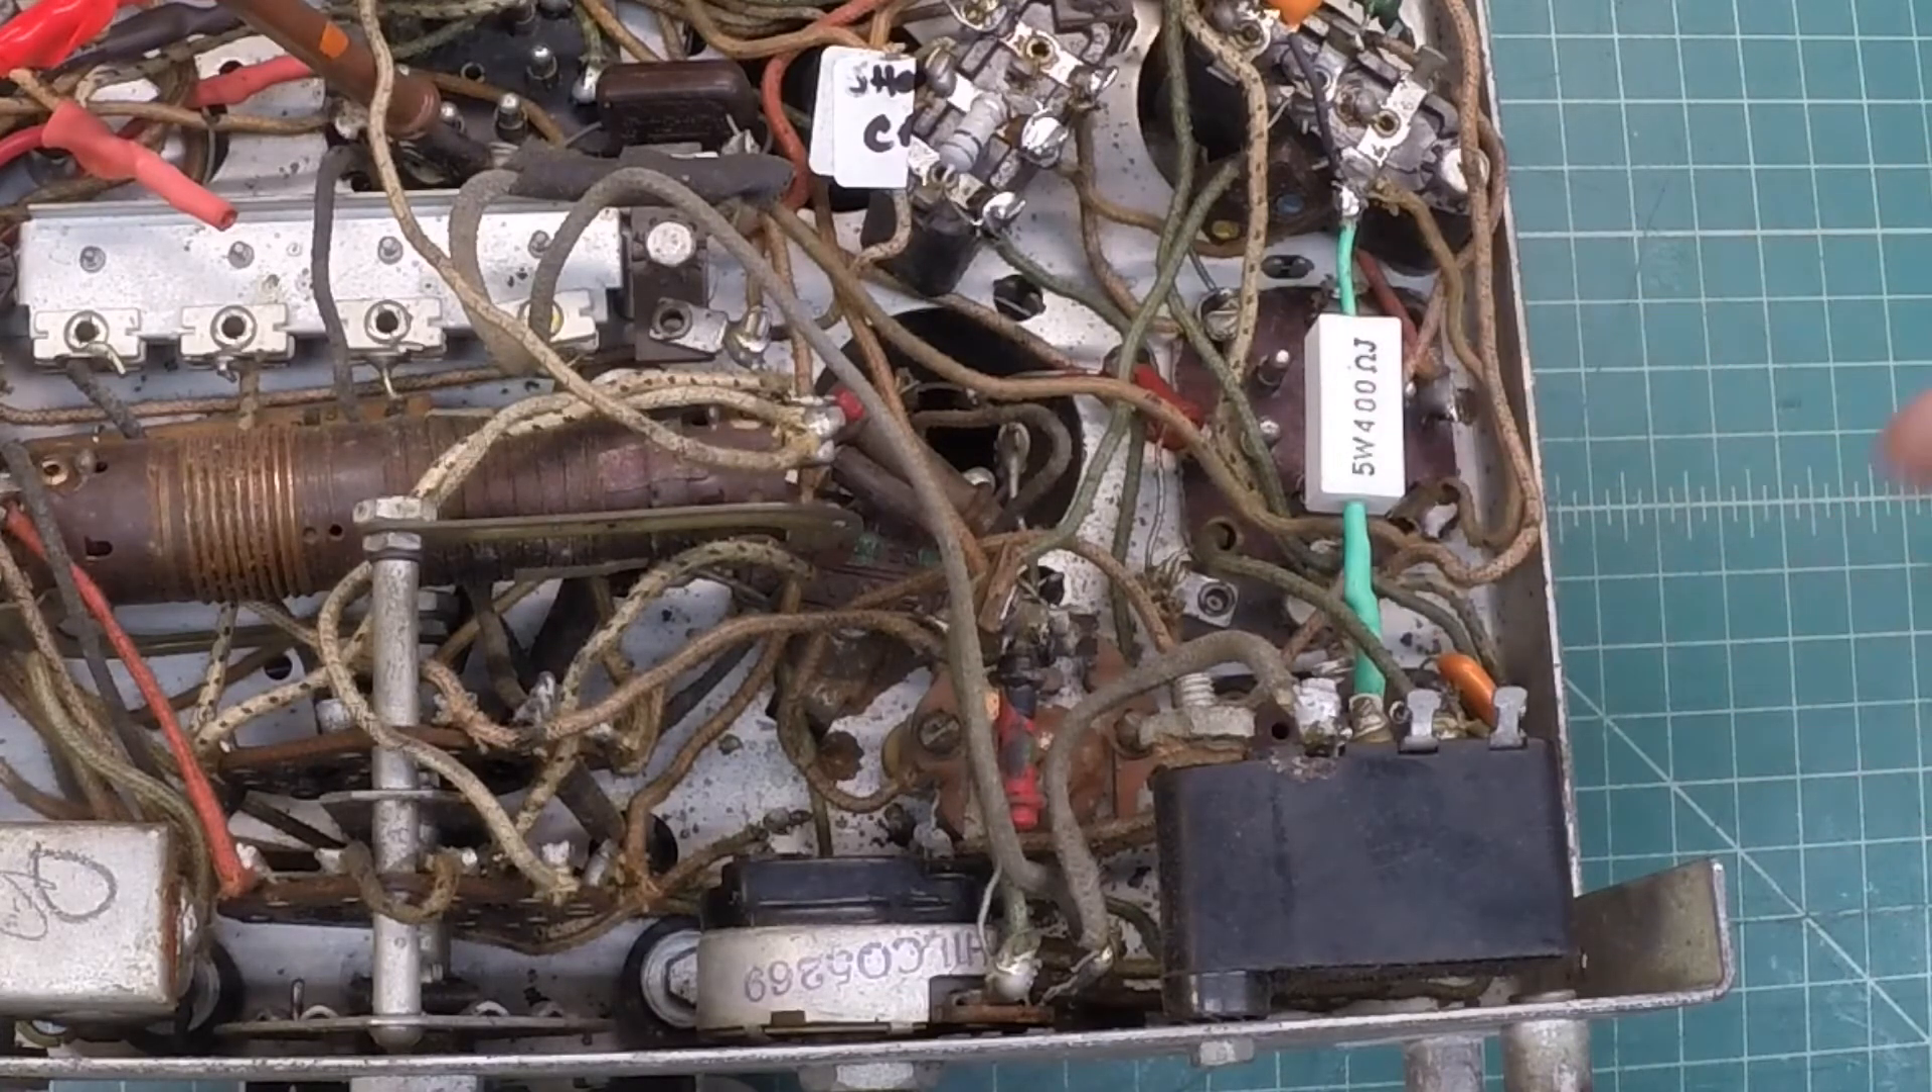So here you can see I just stuck a 5 watt 400 ohm in to replace the old resistor.